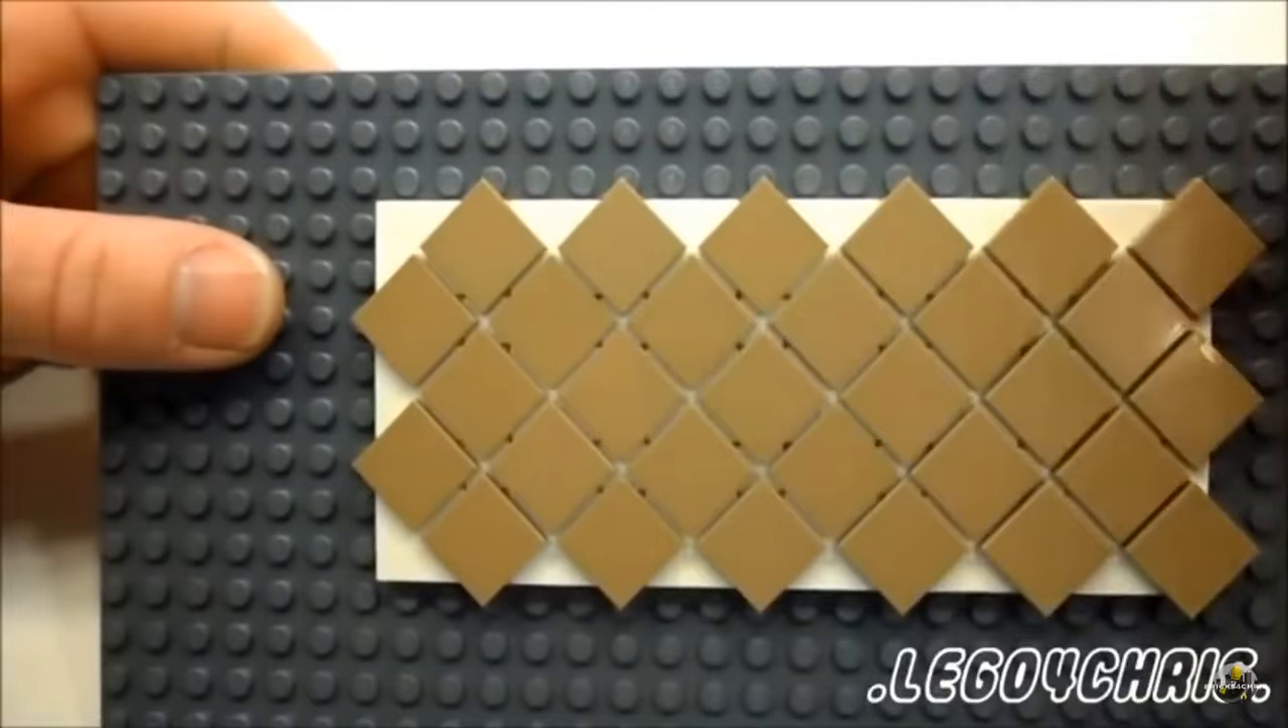You see how the tile overhangs a little bit.